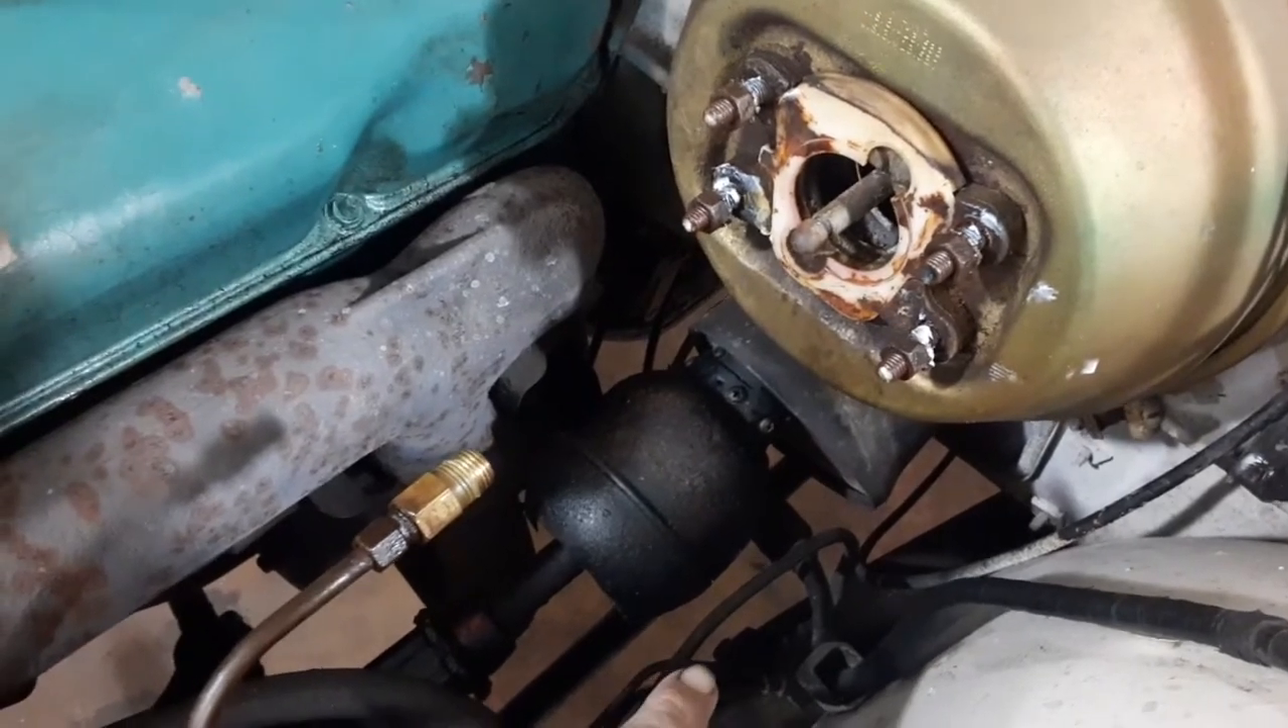There's my booster I've got the uh master cylinder off.